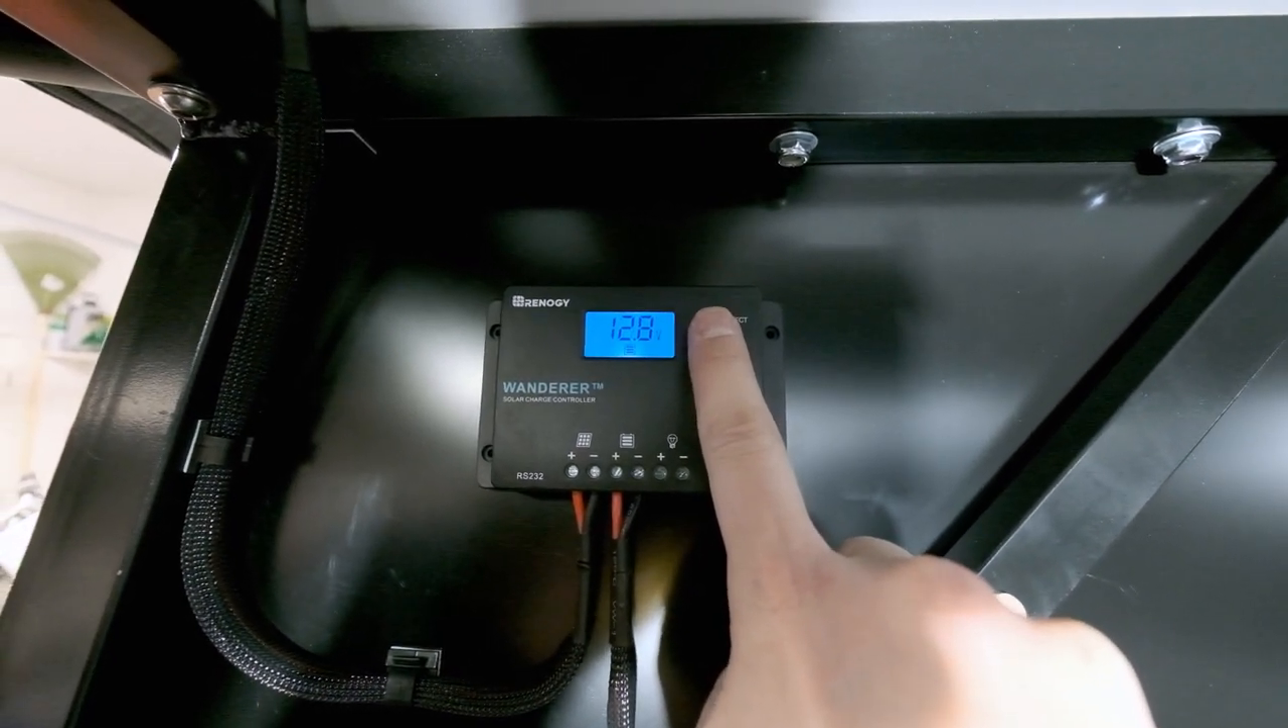All right, we got the solar charge controller in. See, it's all mounted up here.